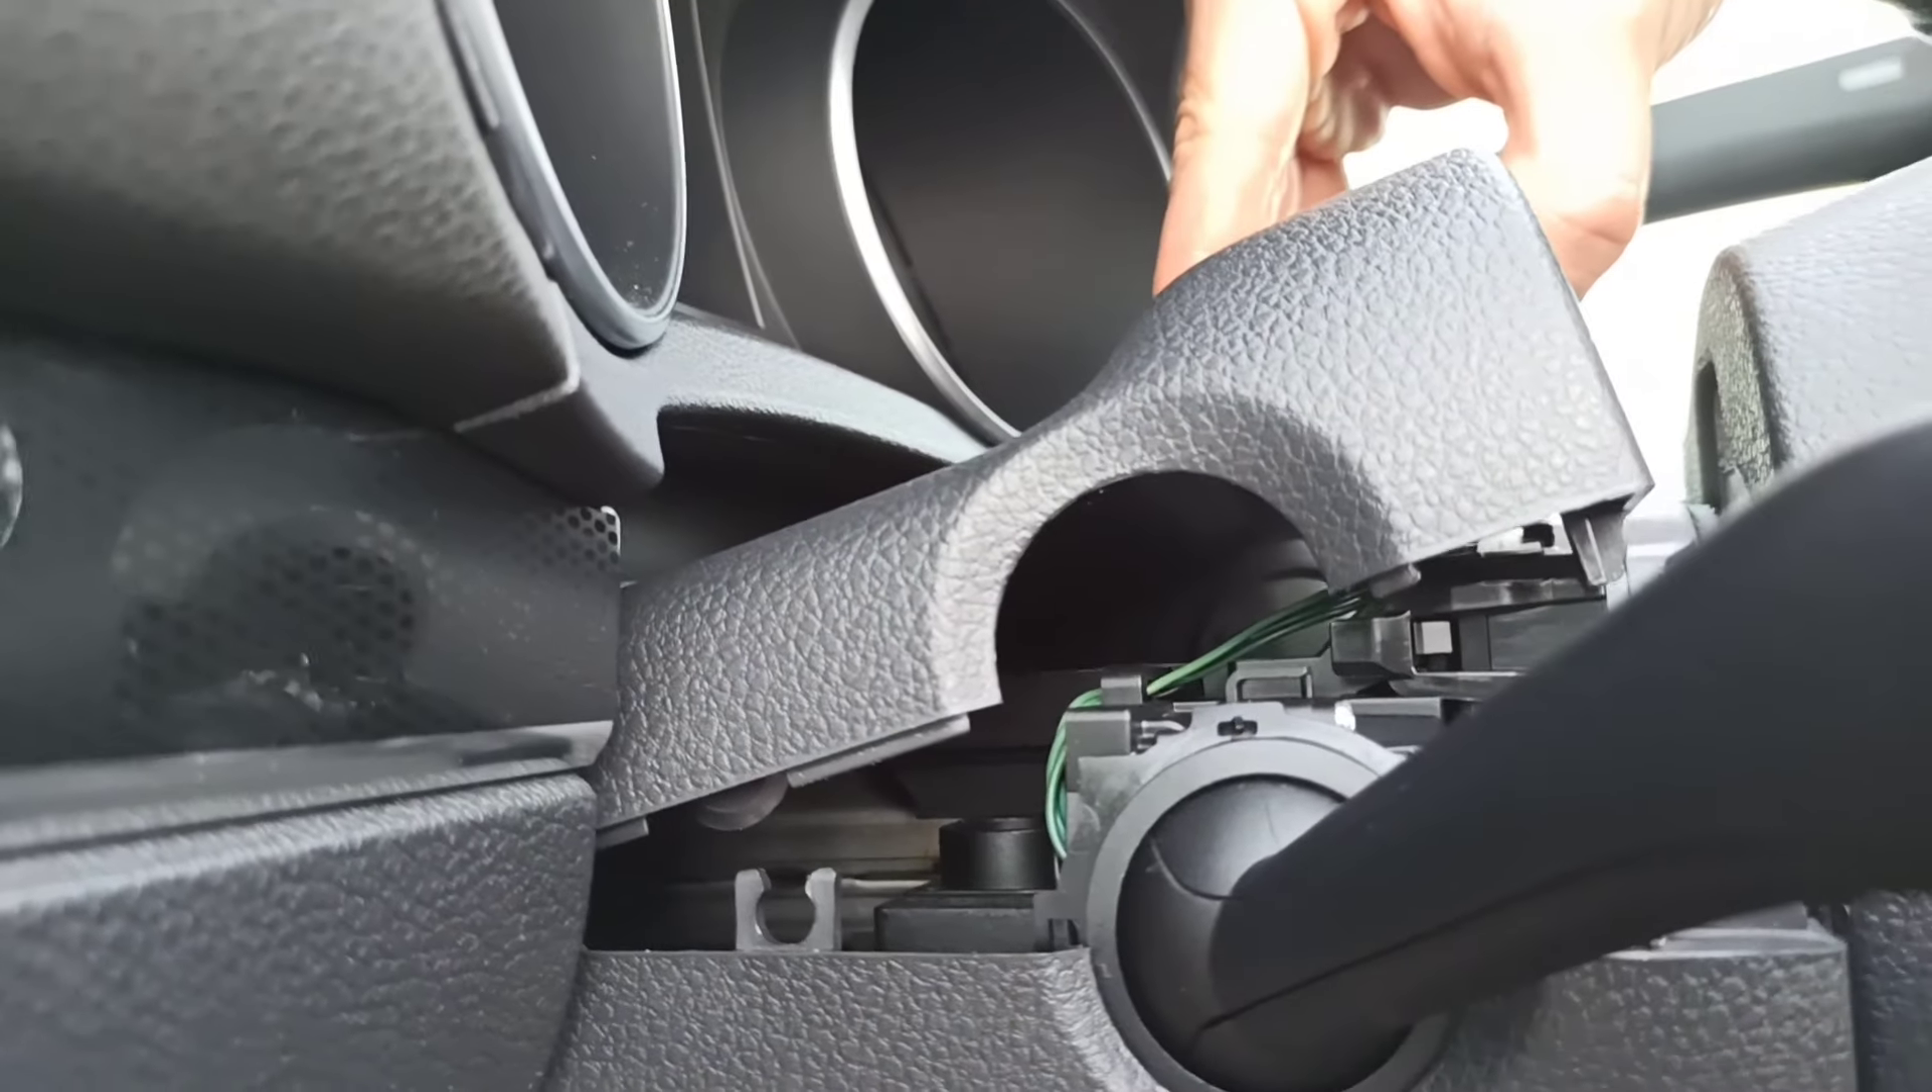Ahora solo nos queda encajar este plástico.